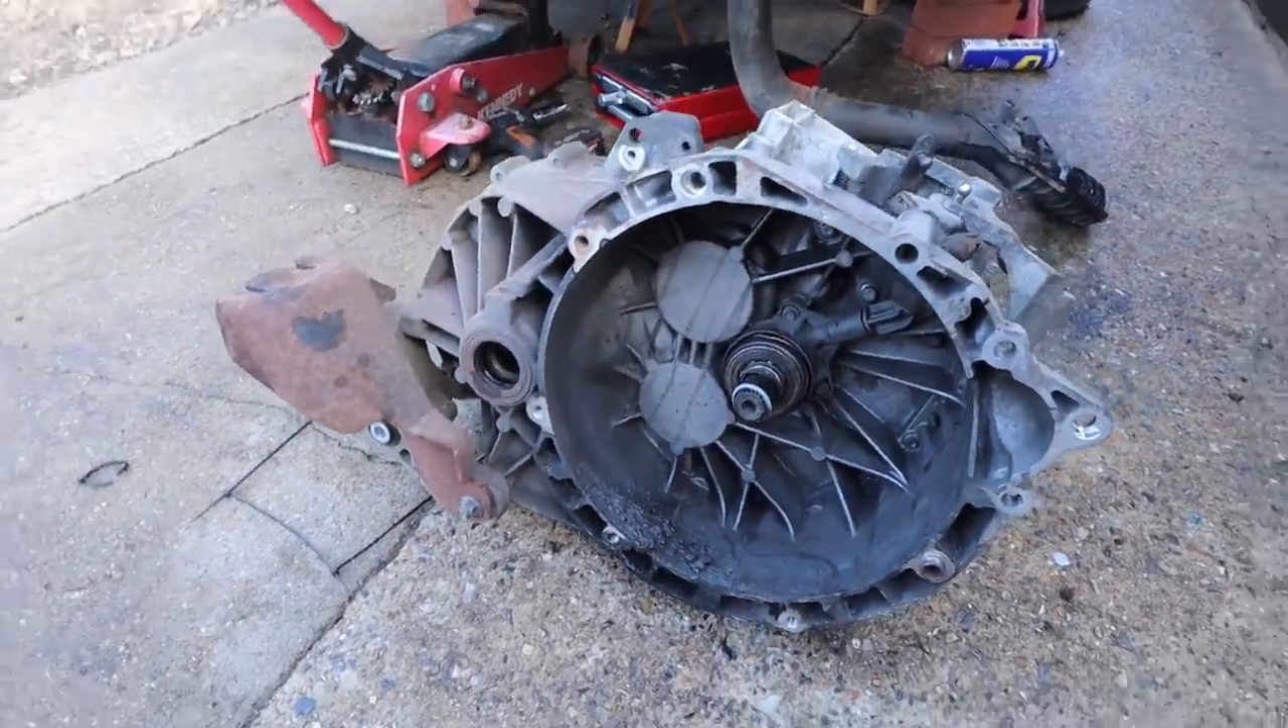You've just seen the gearbox has been removed.